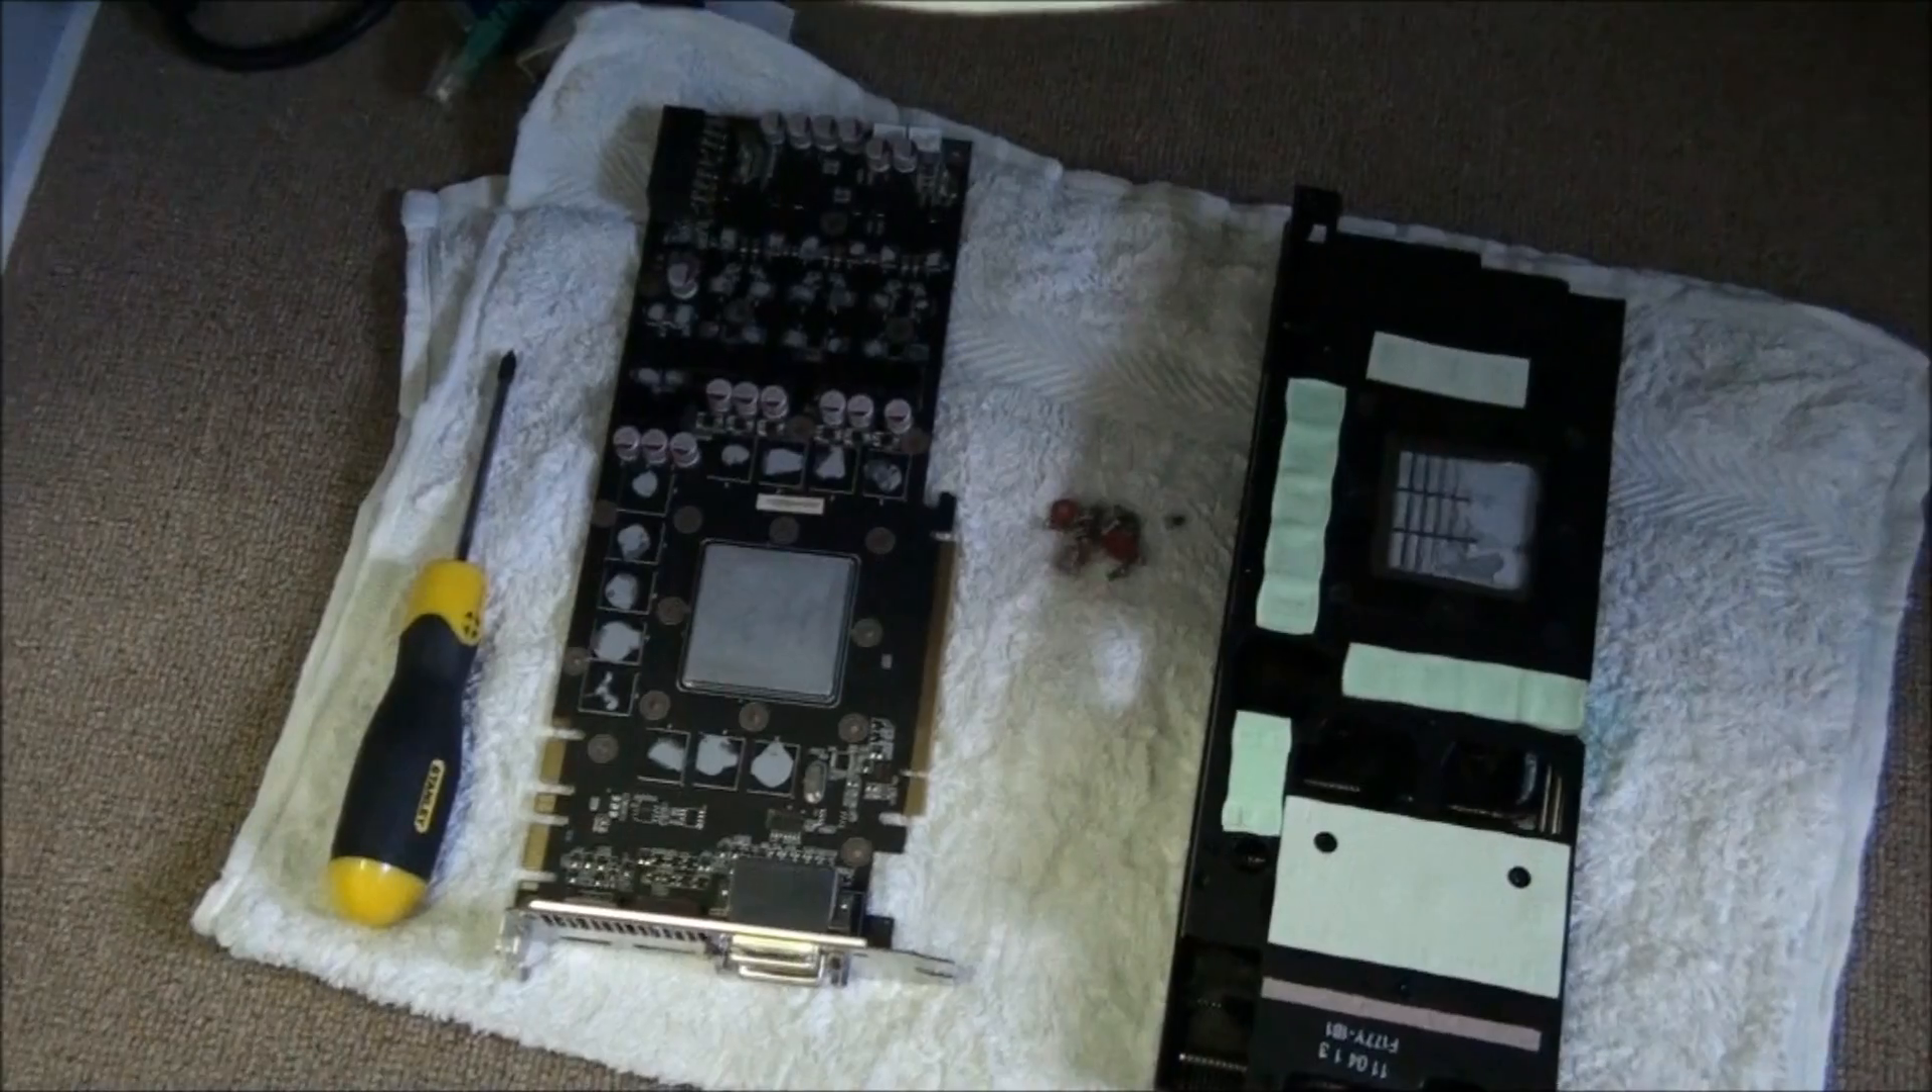OK so here's the faulty graphics card. Just sitting down here on the ground ready for me to put the stock cooler back on it and send it back.